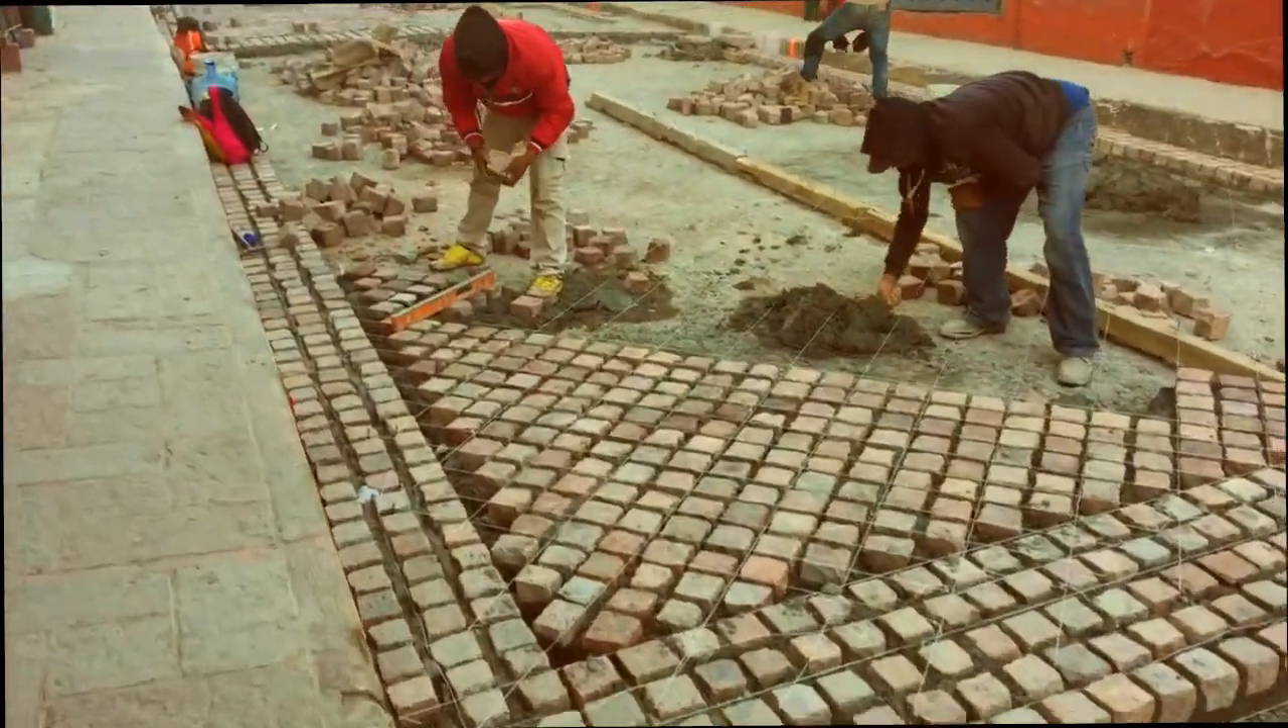These guys are starting to fill in the bricks inside the squares they made with their strings.